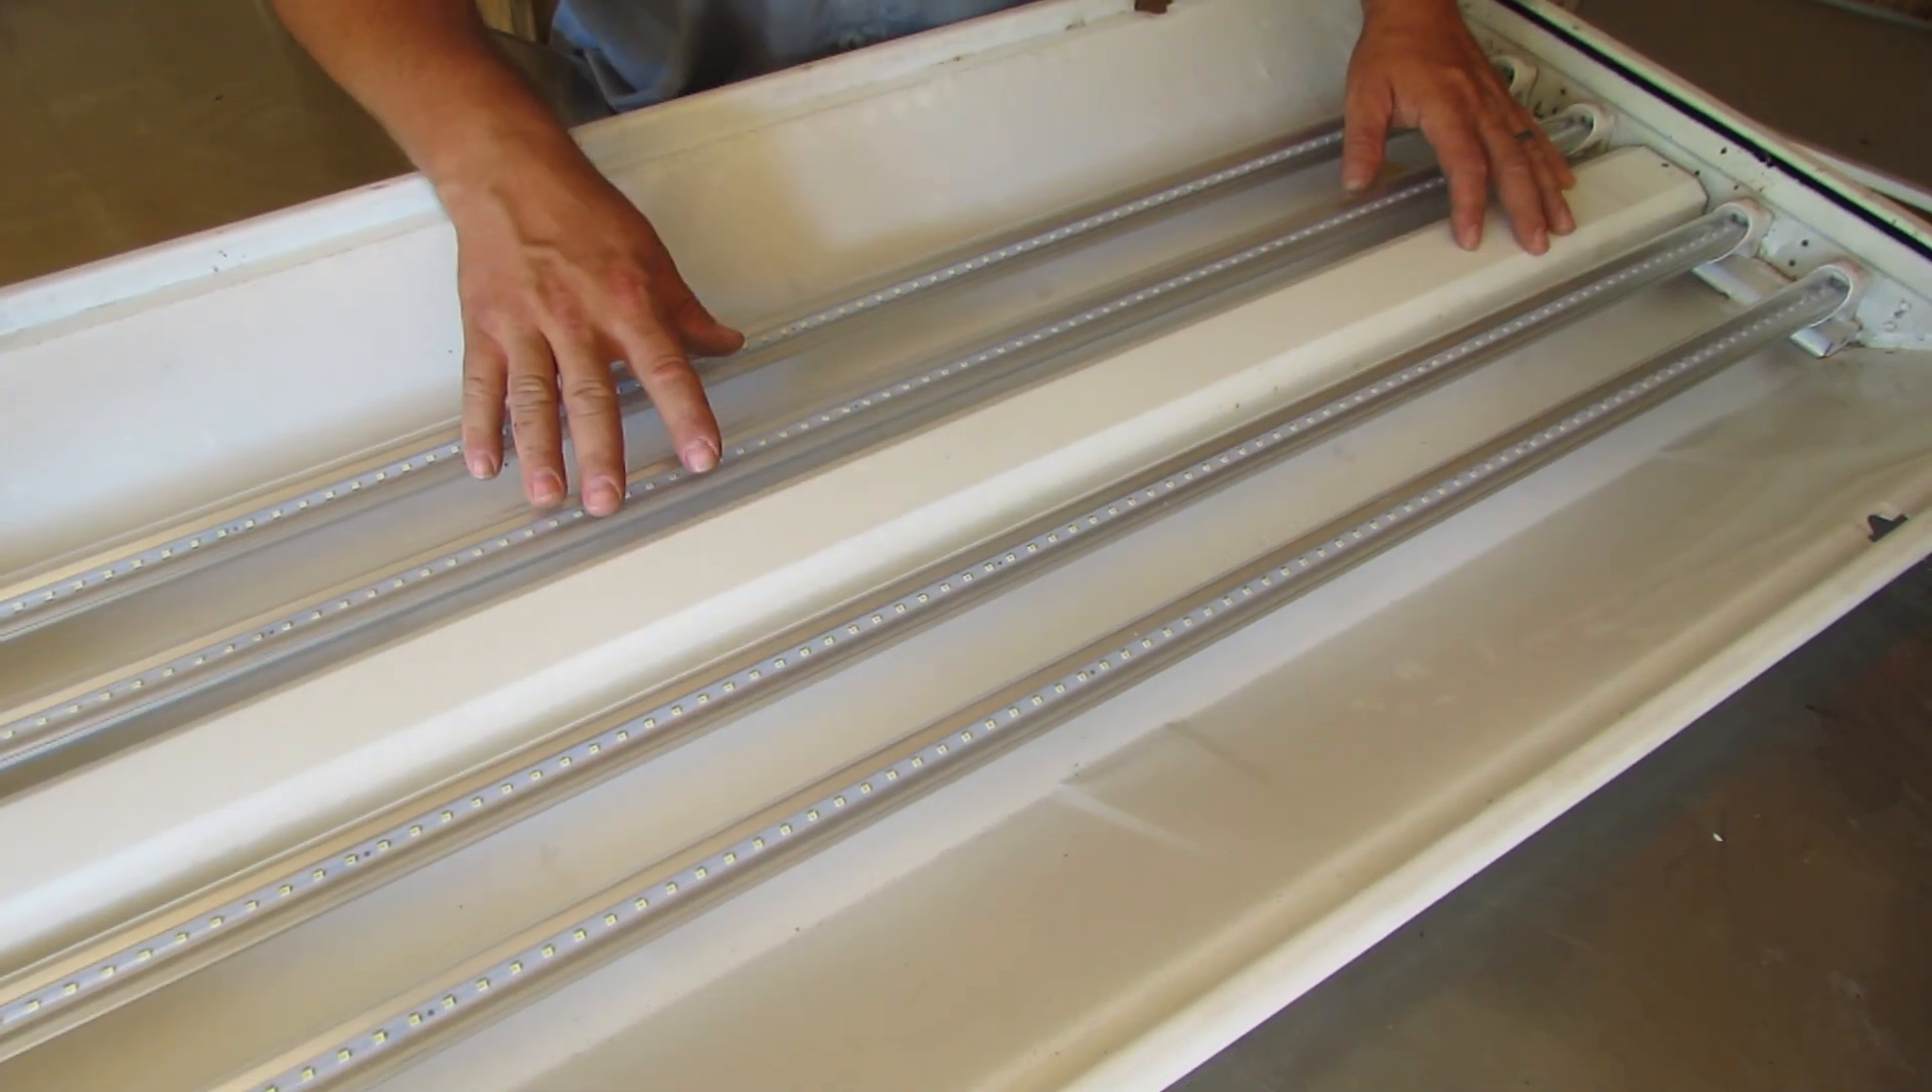We've got all the the bulbs installed.